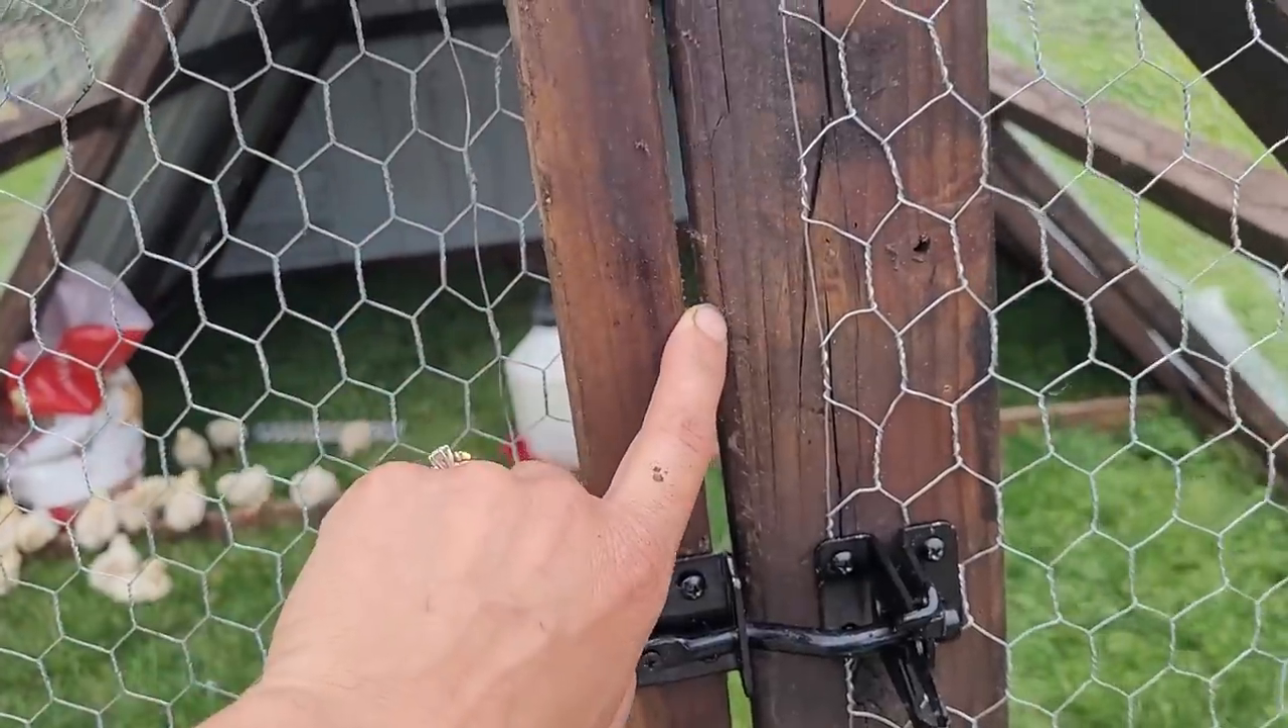I do have a little gap here but I don't think that's any issue to be too concerned about.